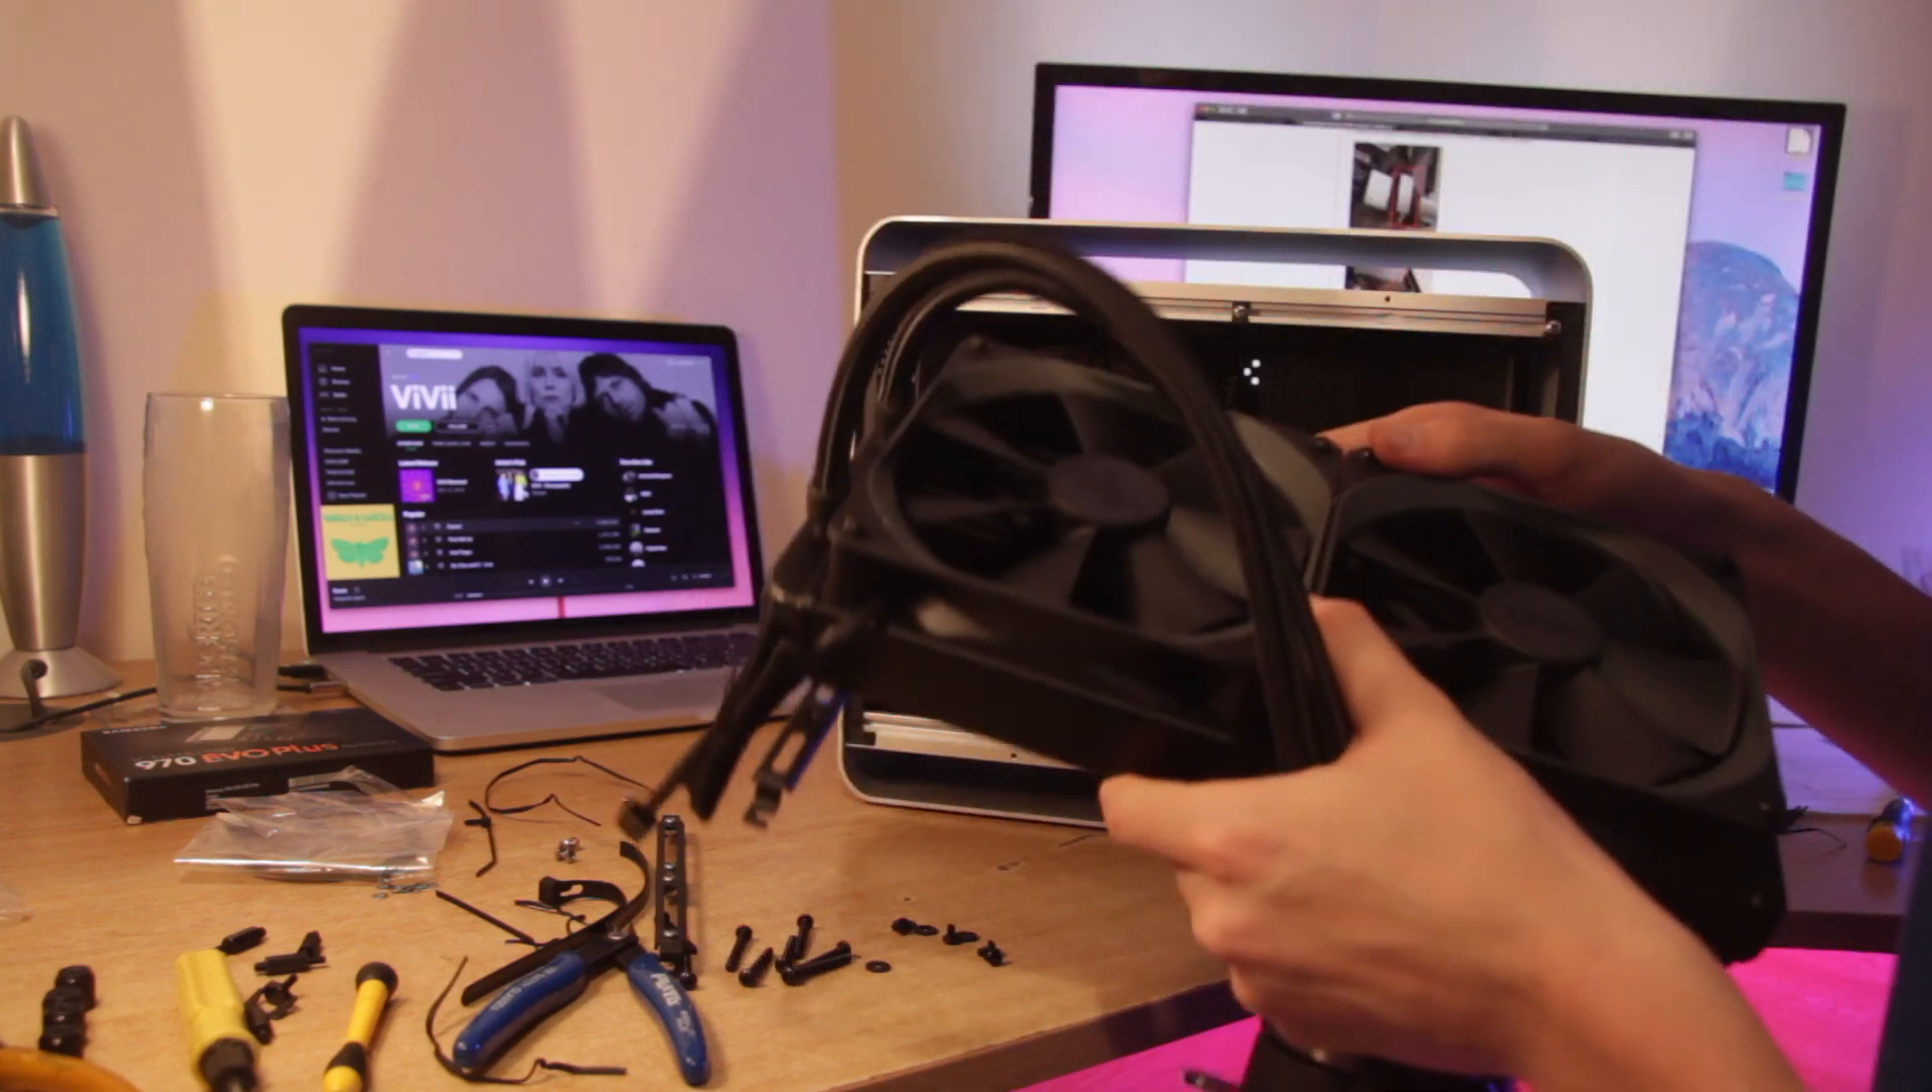Now i've got the cooler set up with the fans attached and also the brackets.